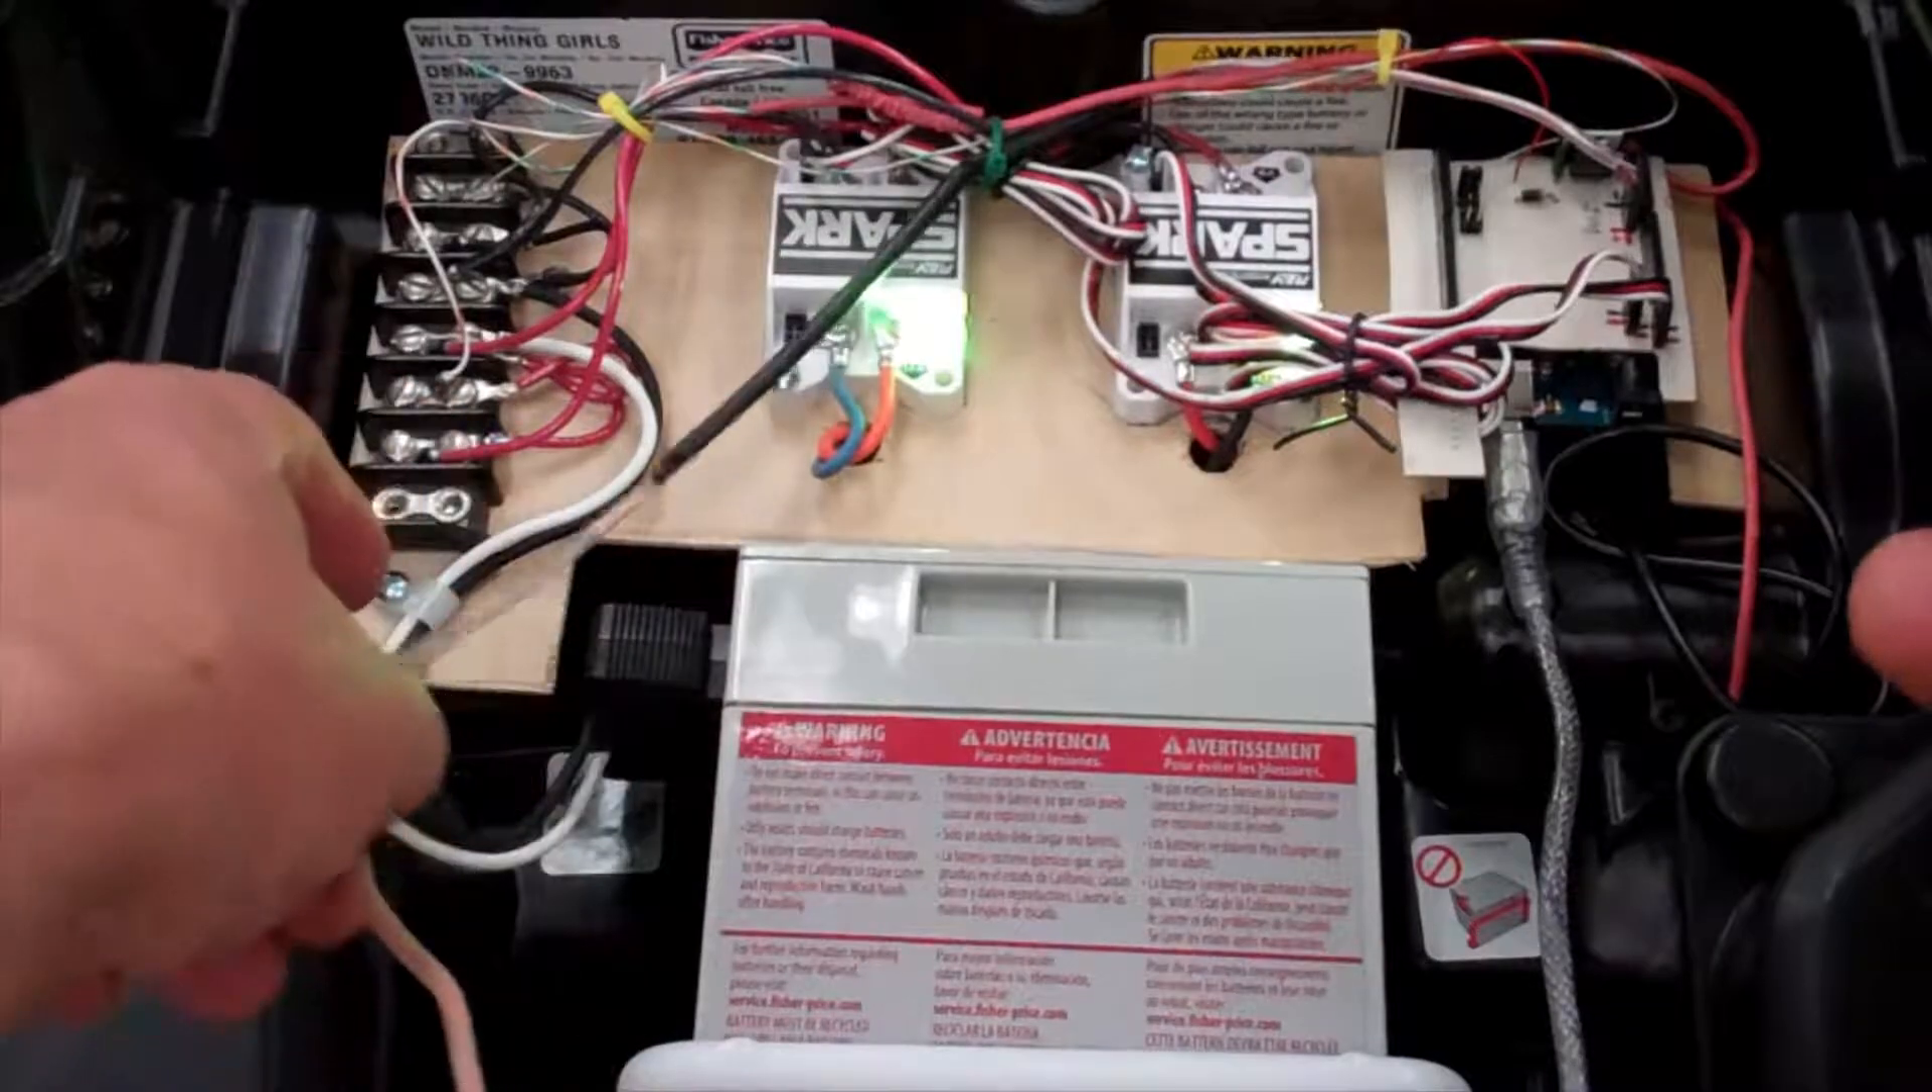Well, this is my finished board in place here.